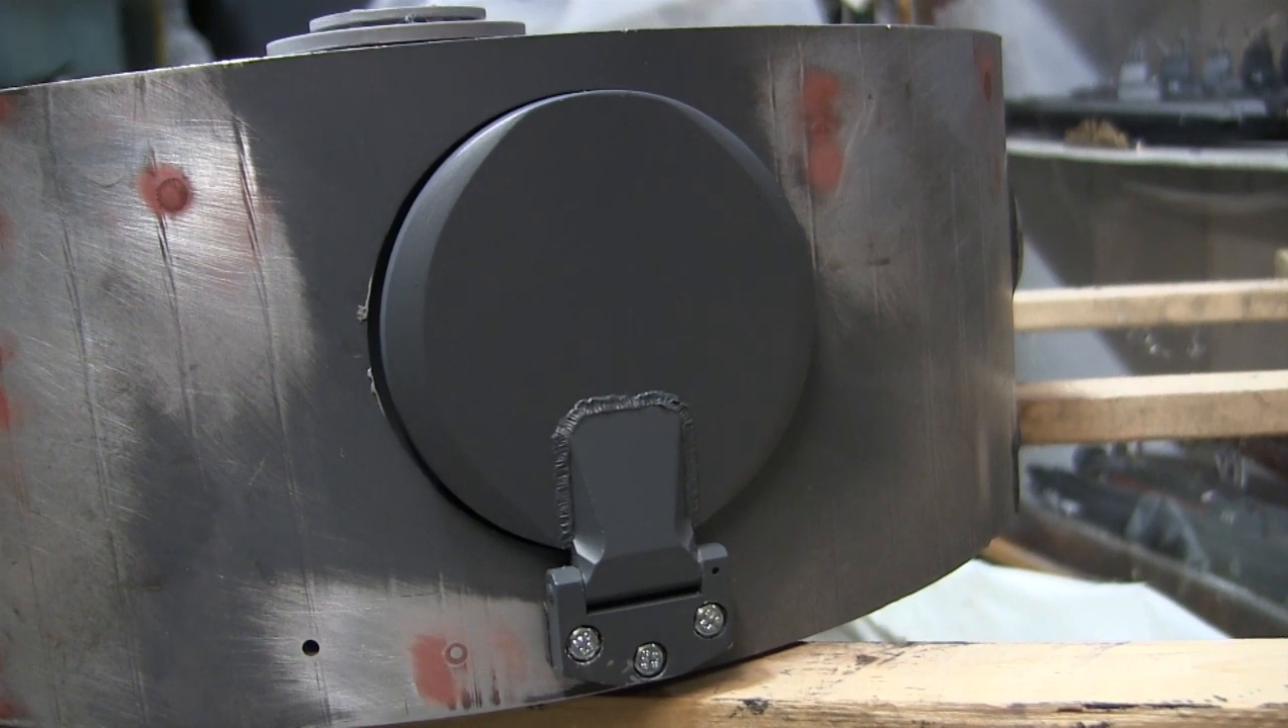Moving from the lift lug now brings us to the escape hatch and here we have the escape hatch now fully completed and mounted to the model.